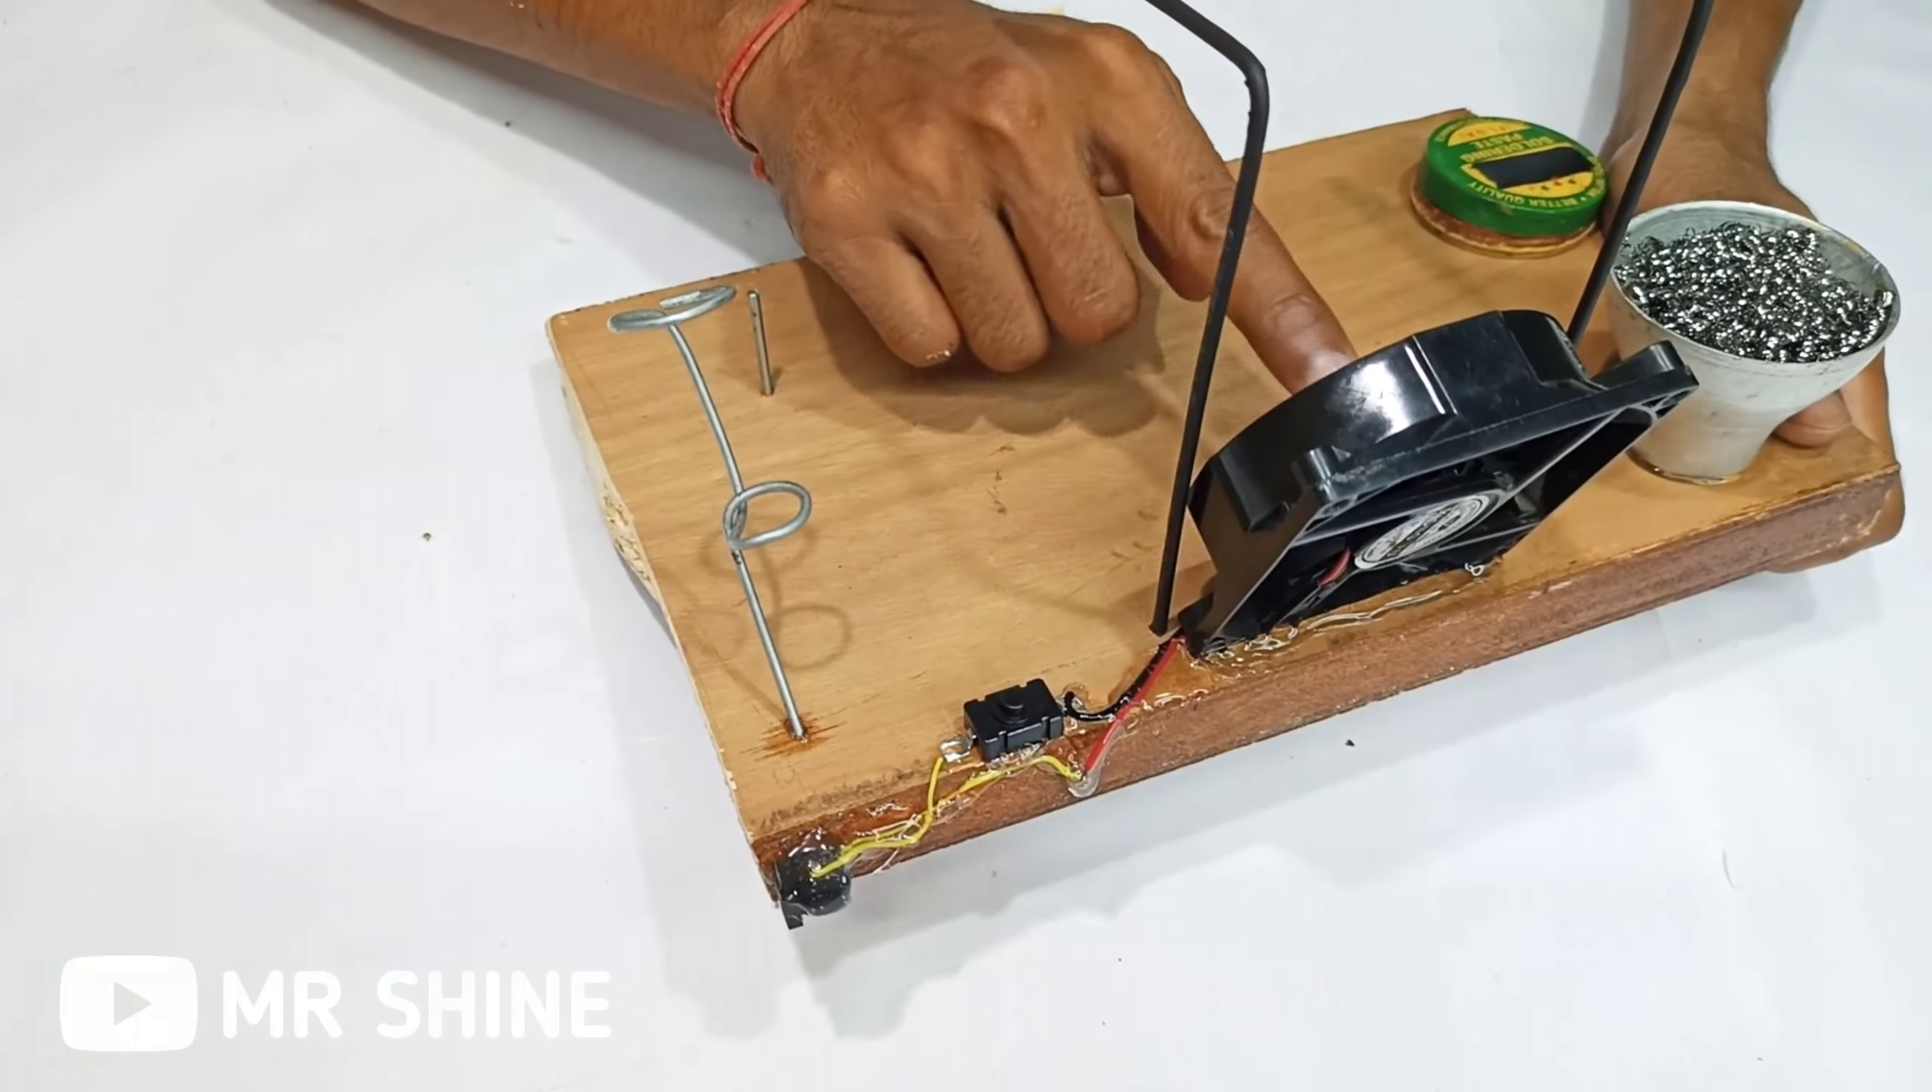तो फैन को मैंने यहां पर लगा दिया है।